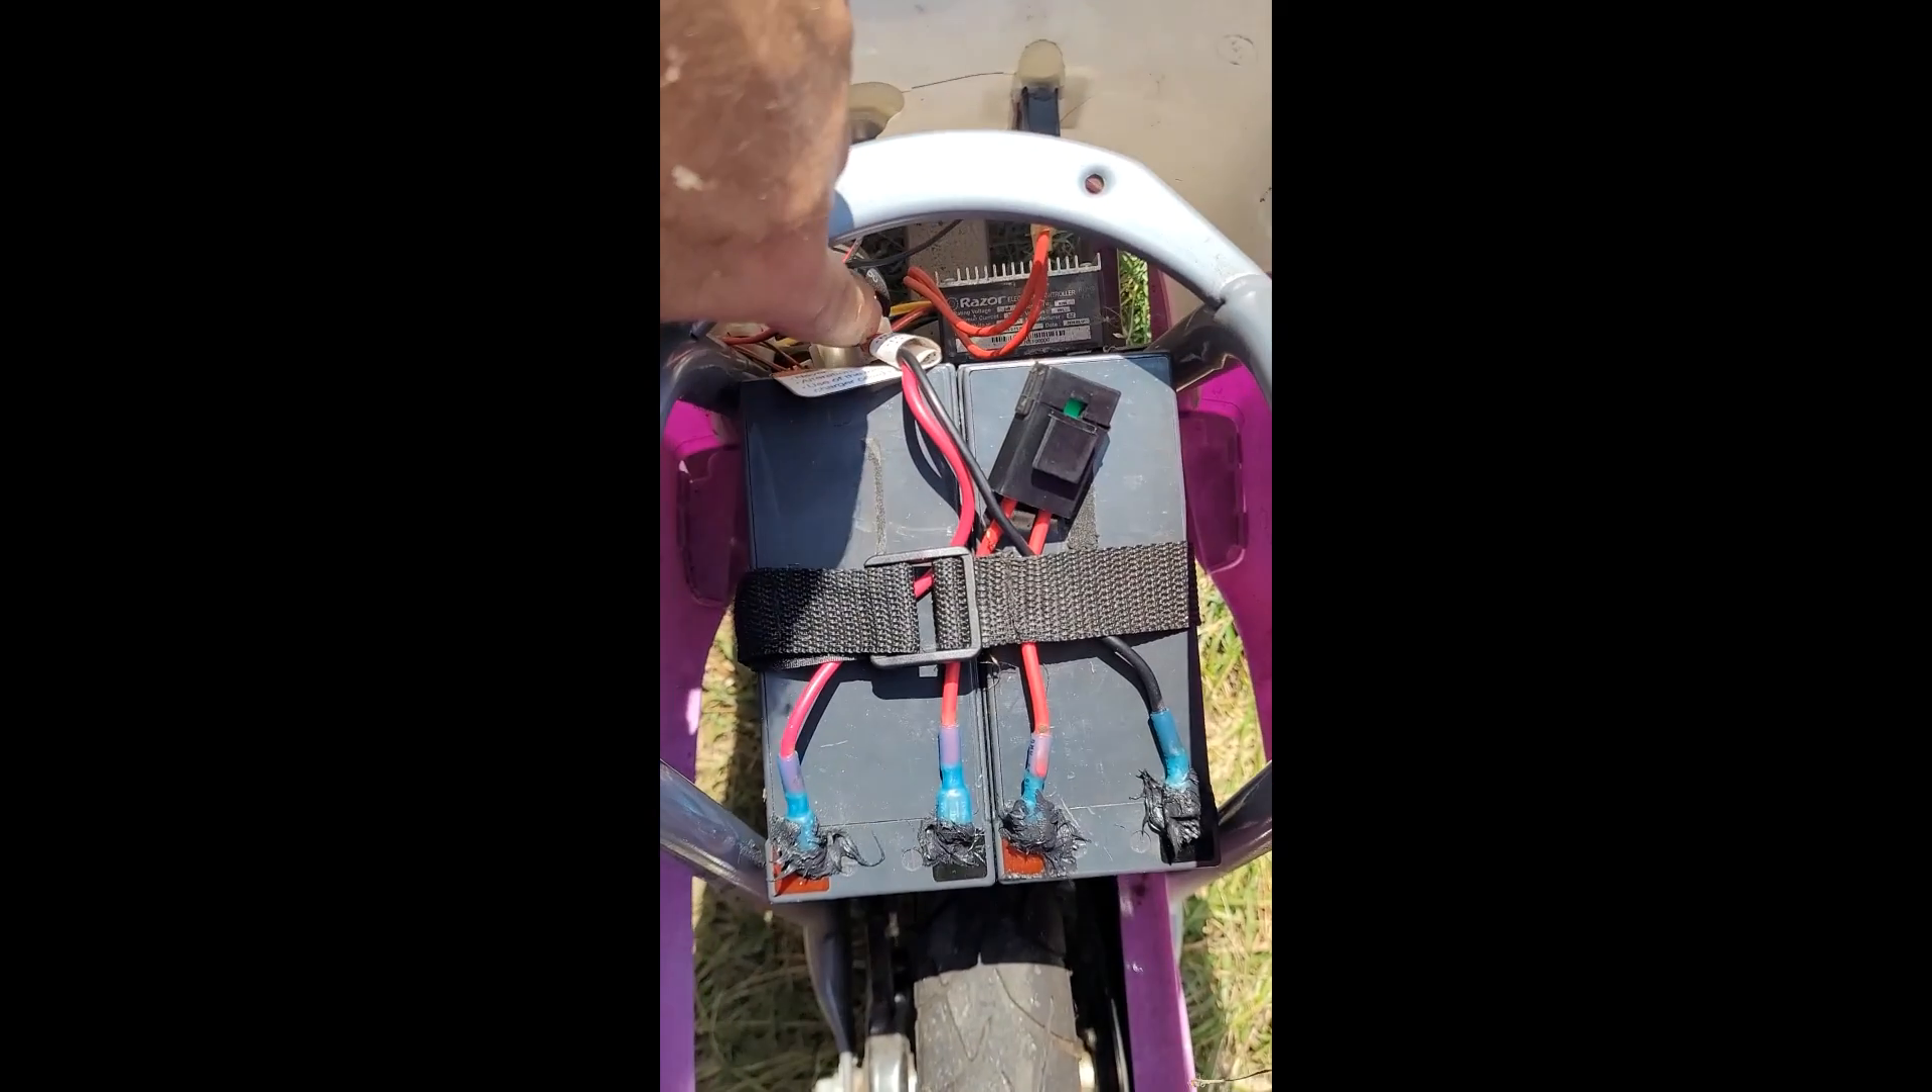I have reinstalled the battery pack, reconnected it, and I even put some sealant on those terminals just to keep them from shorting out.